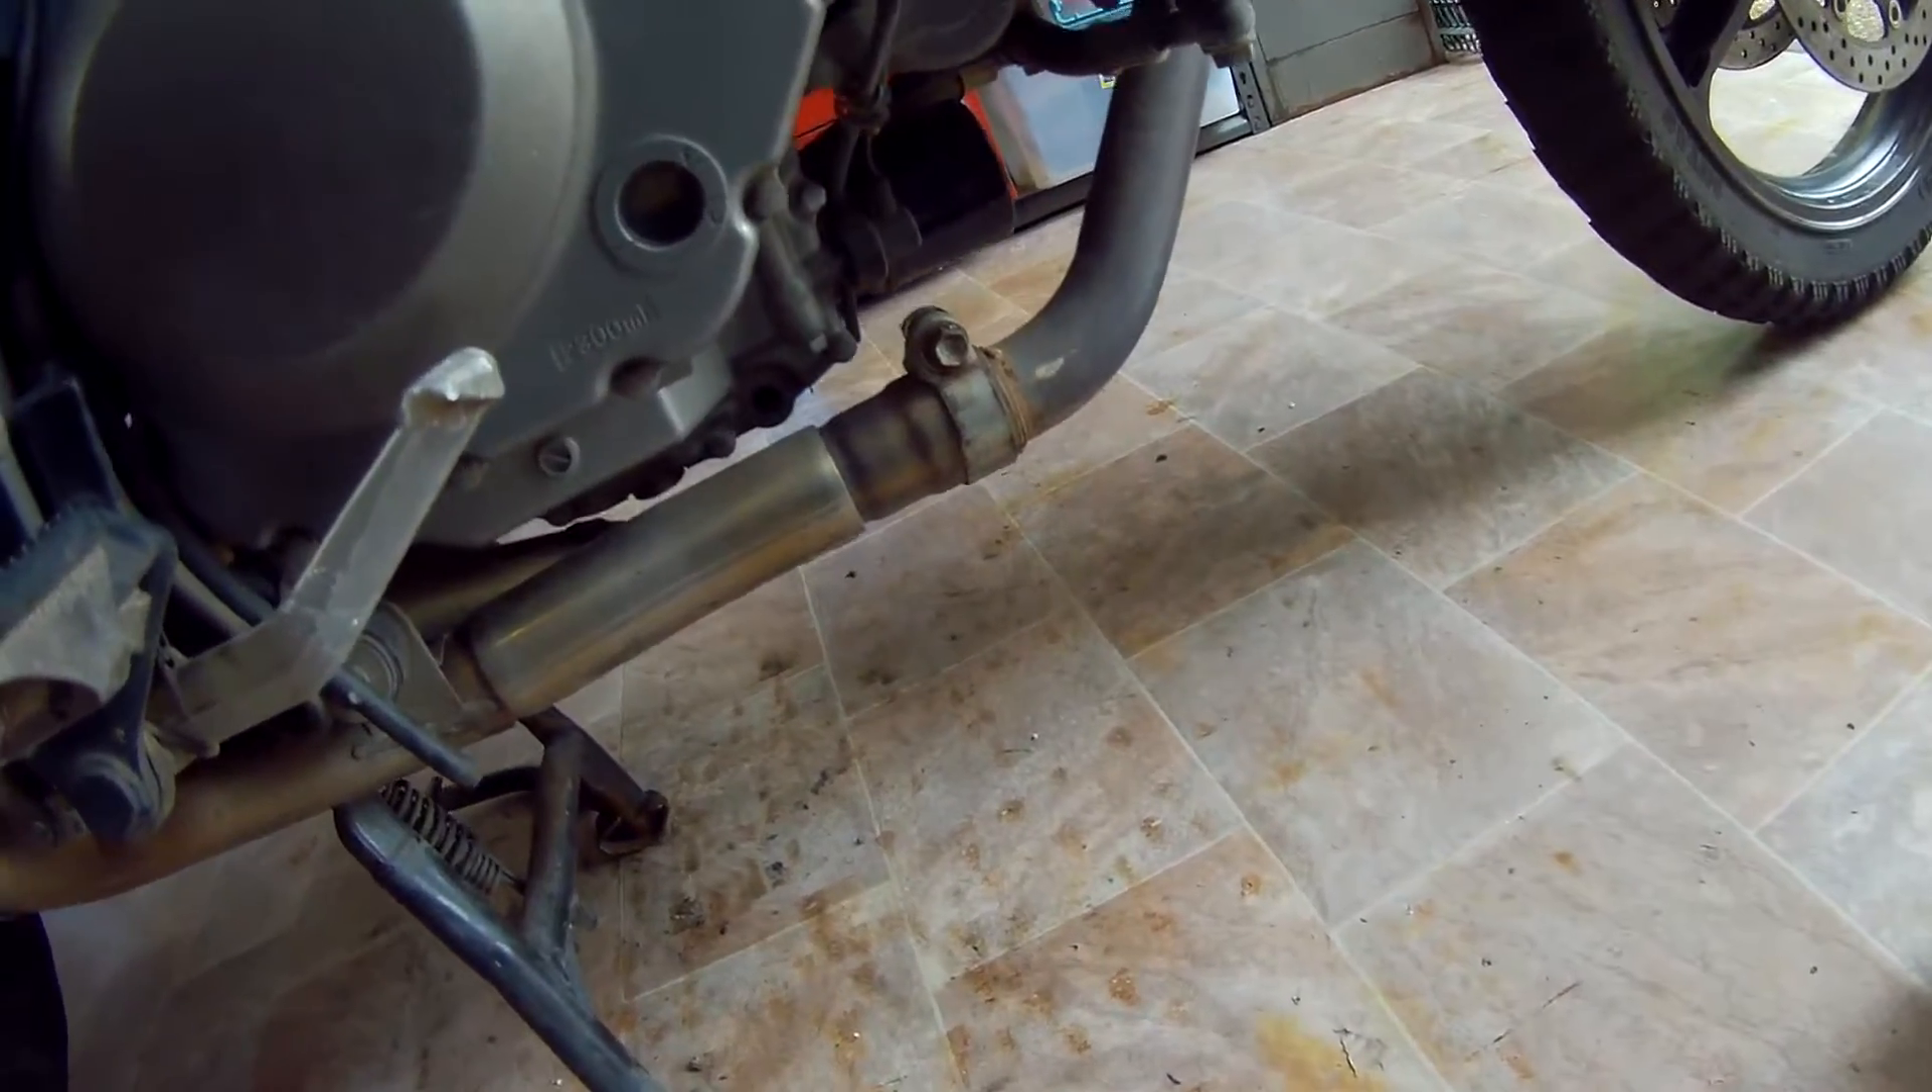Okay, well I've got most of the stuff off the bike at the moment except for the old pipe there.